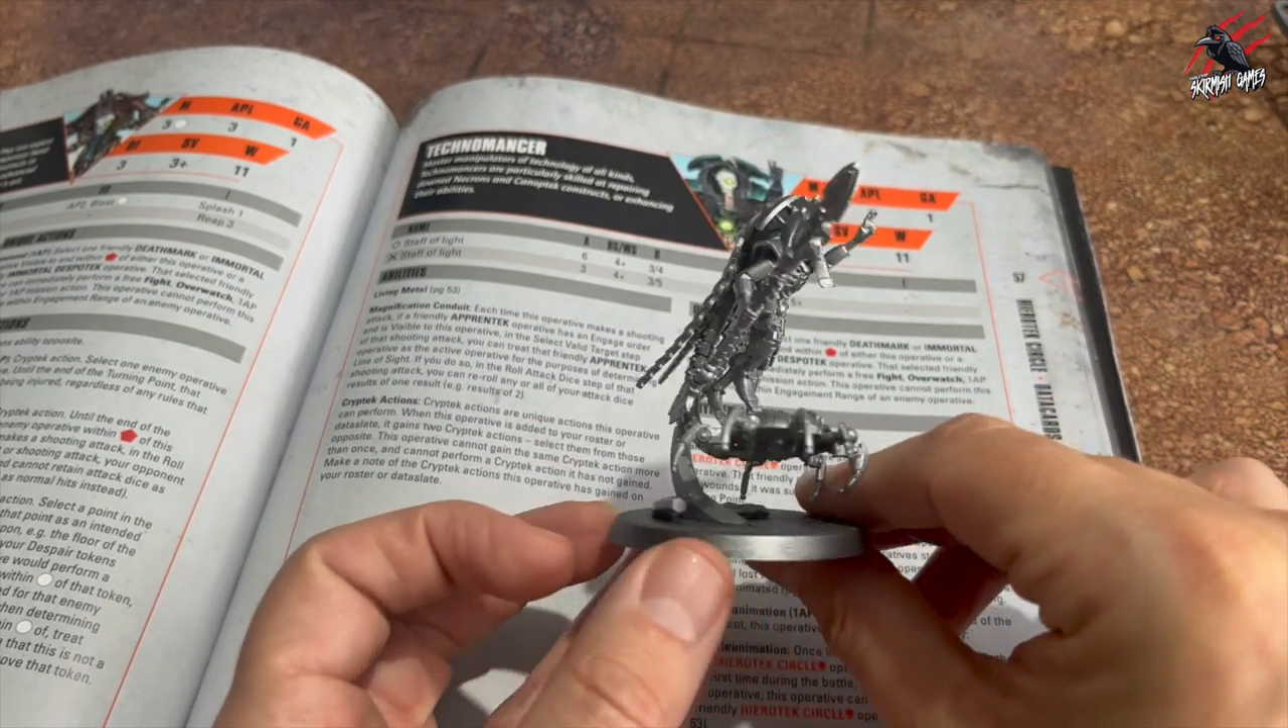I've built the Technomancer now.